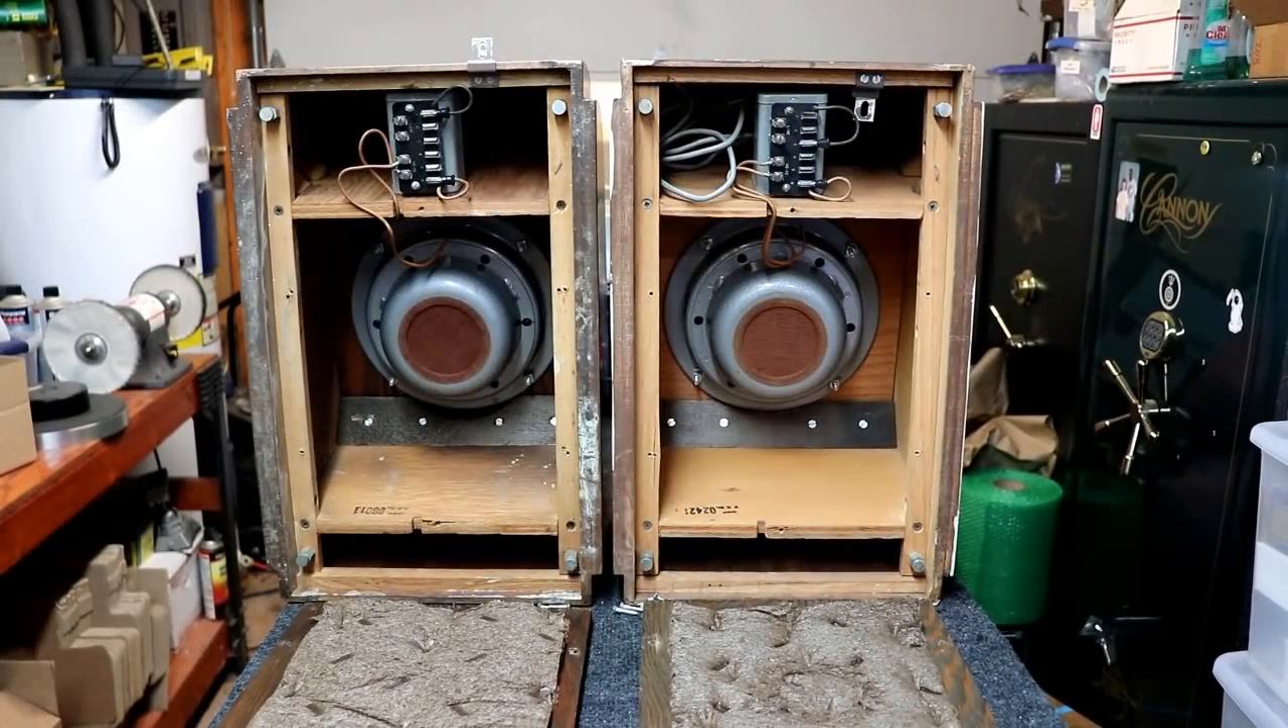Okay you can see both units with the back covers removed.